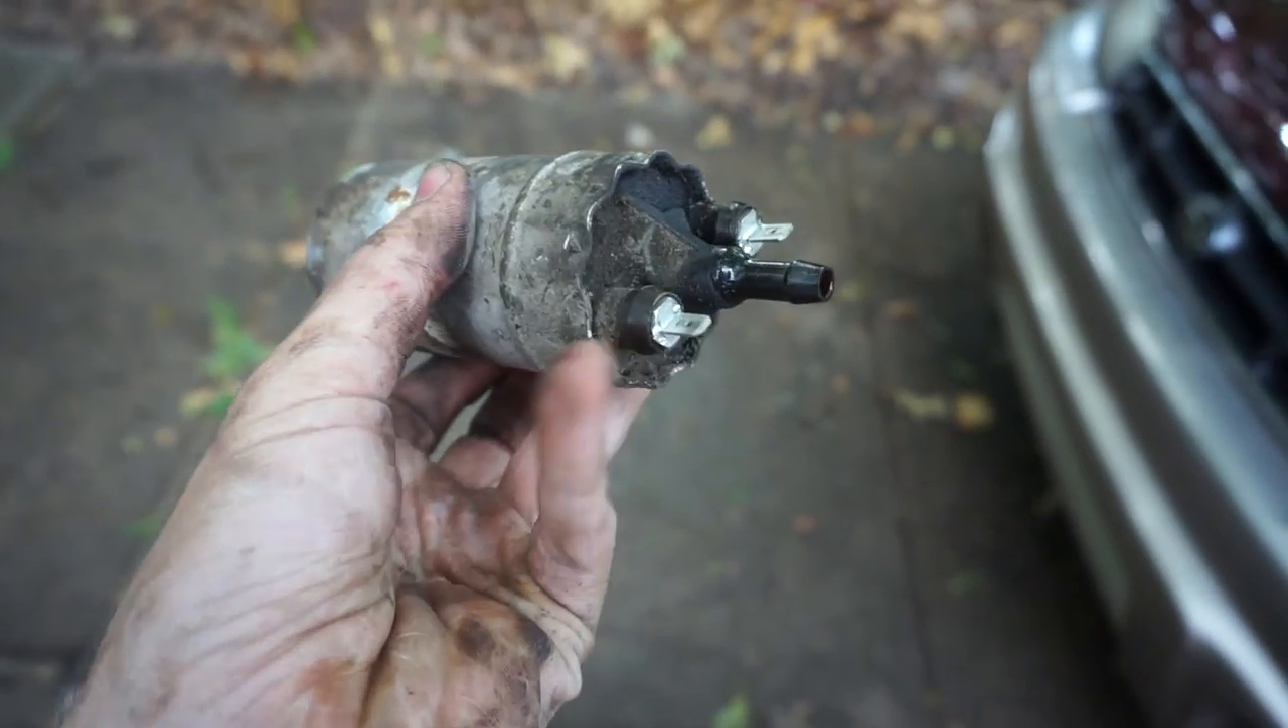Okay, after much trials and many tribulations, we finally removed the fuel pump.